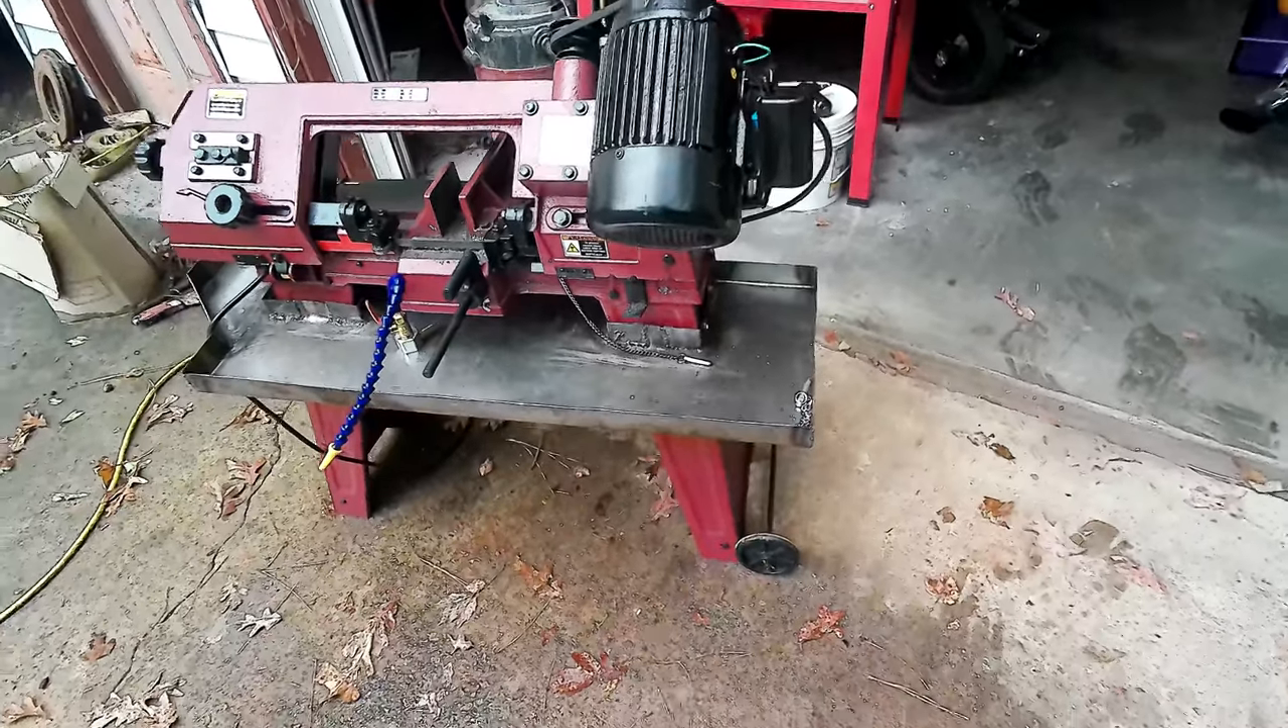All right guys so as you can see we got the pan all fabbed up and attached to the saw.